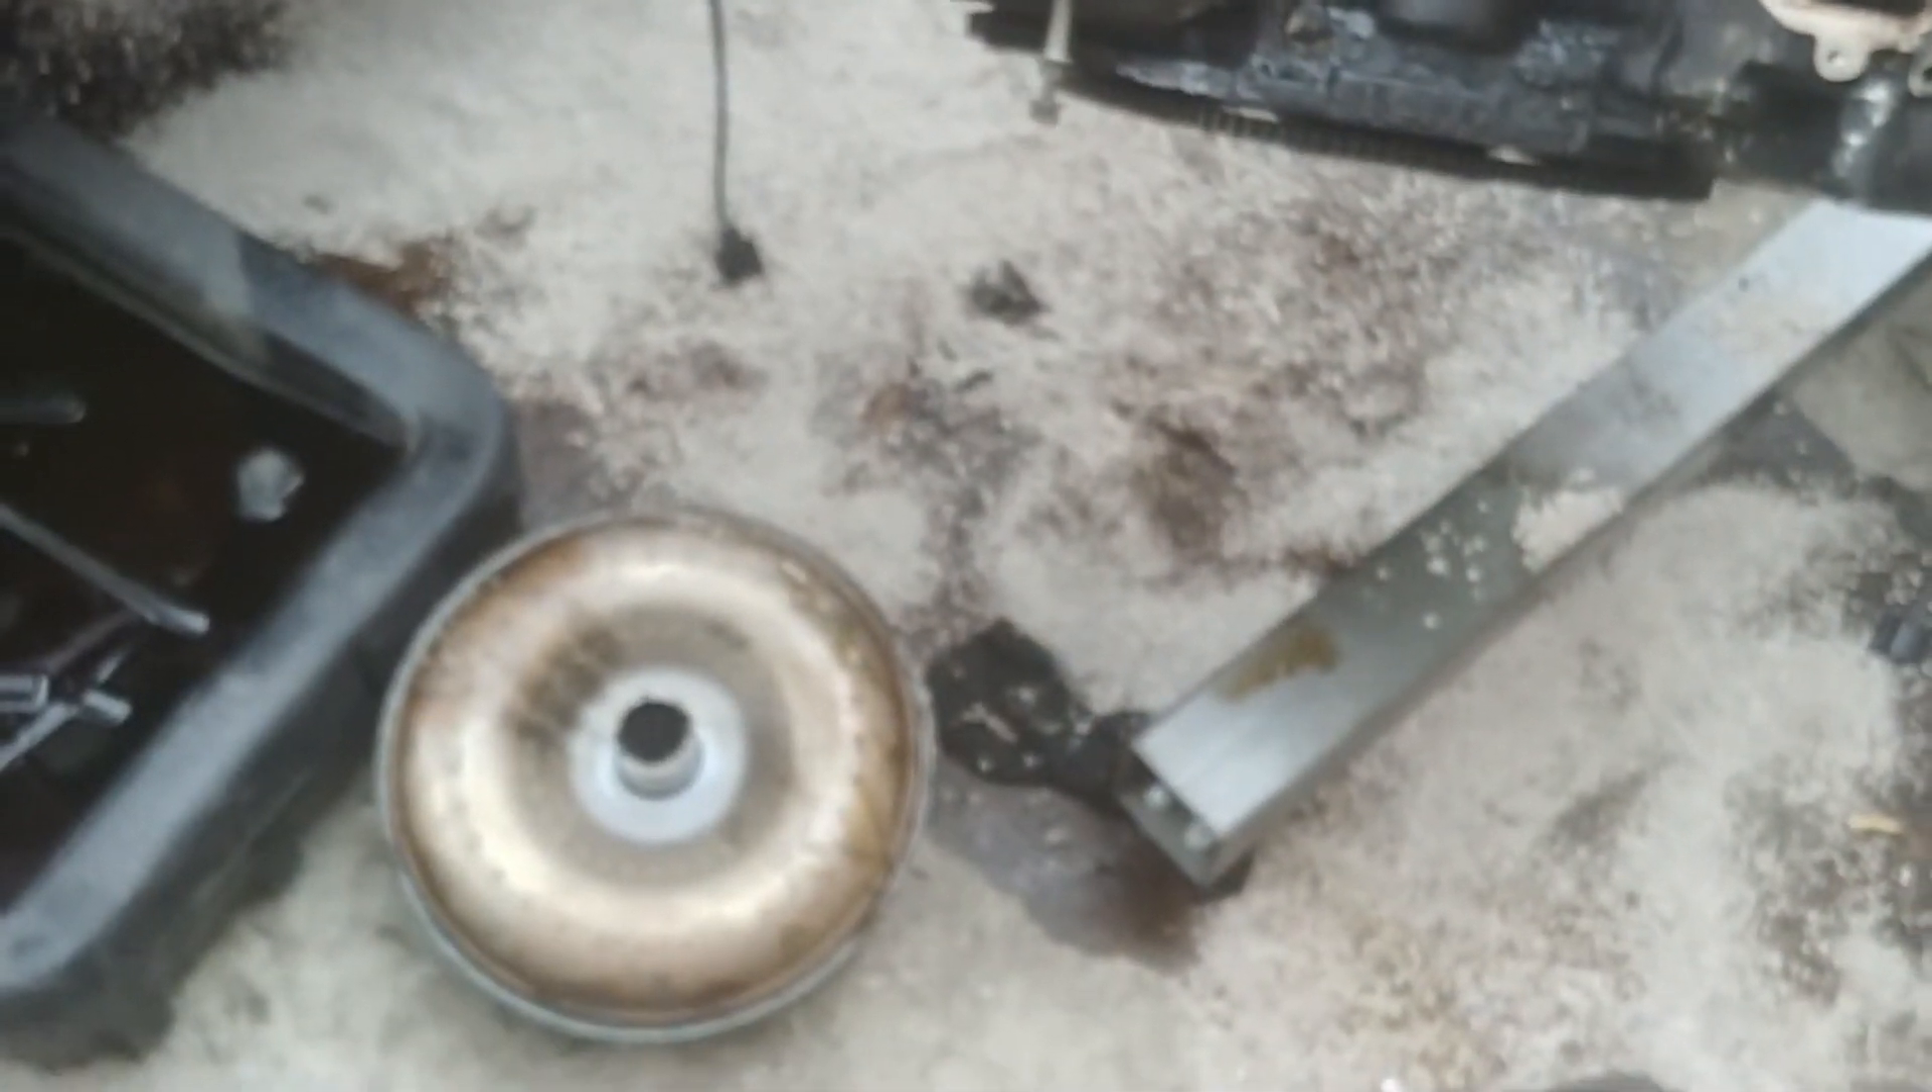I've taken the torque converter off that was kind of tricky.